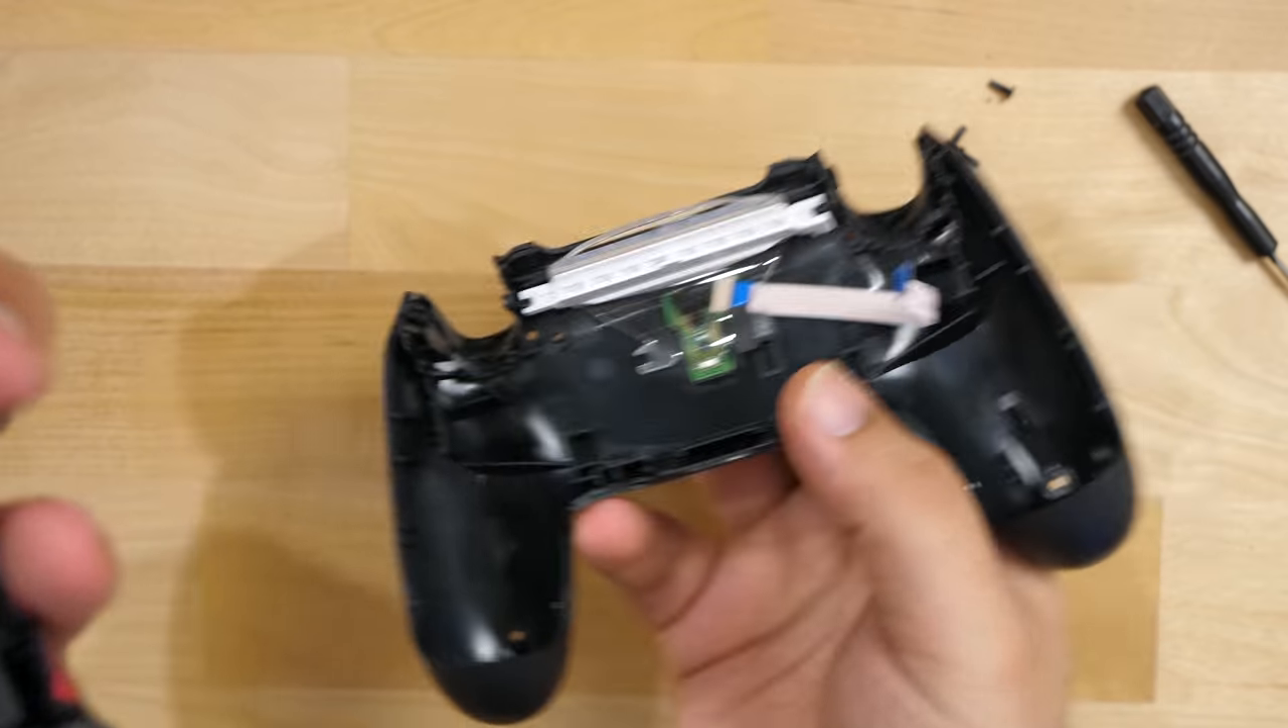So now here we have the back plate of the controller that just came off and we have the actual board of the DualShock 4 that we're gonna go ahead and edit.